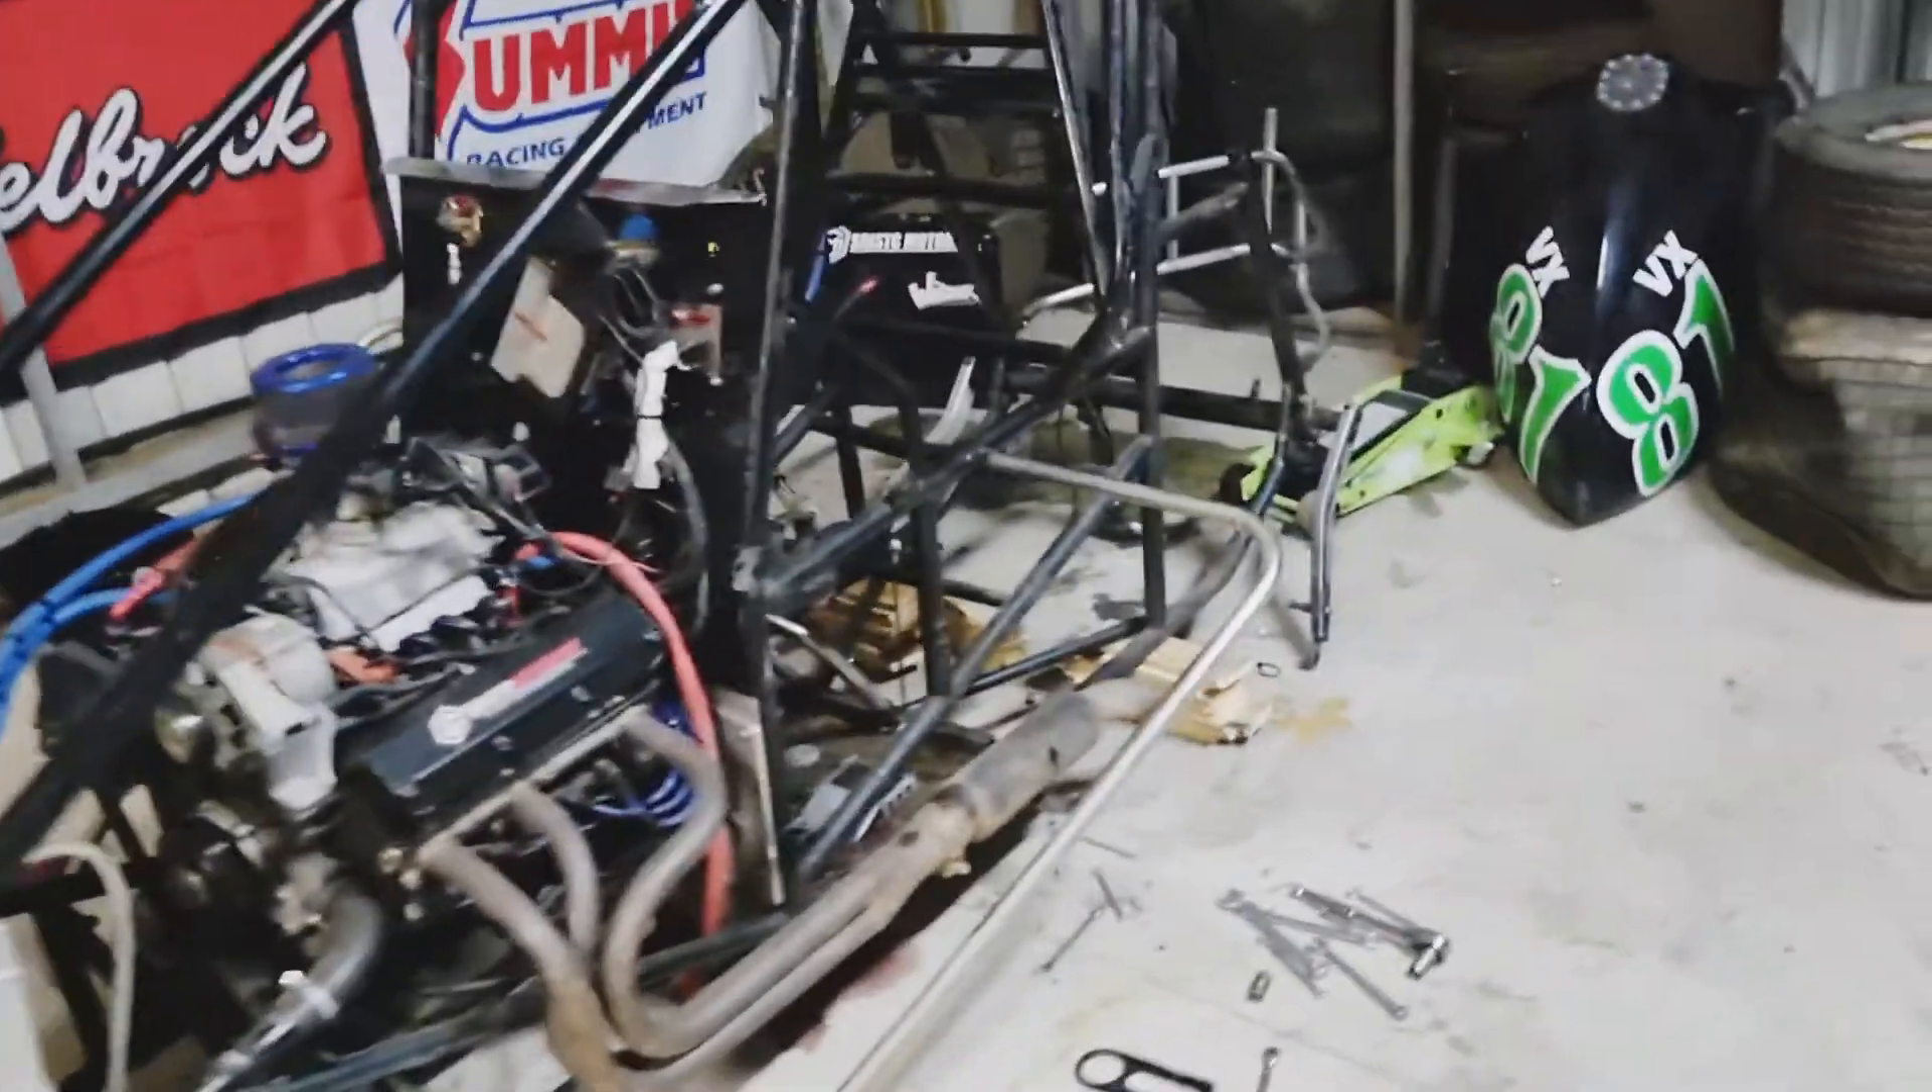You have pretty much stripped the old VX81 down to skin and bones still got the motor and radiator and a few other nerf bars and torsion arms to come out.